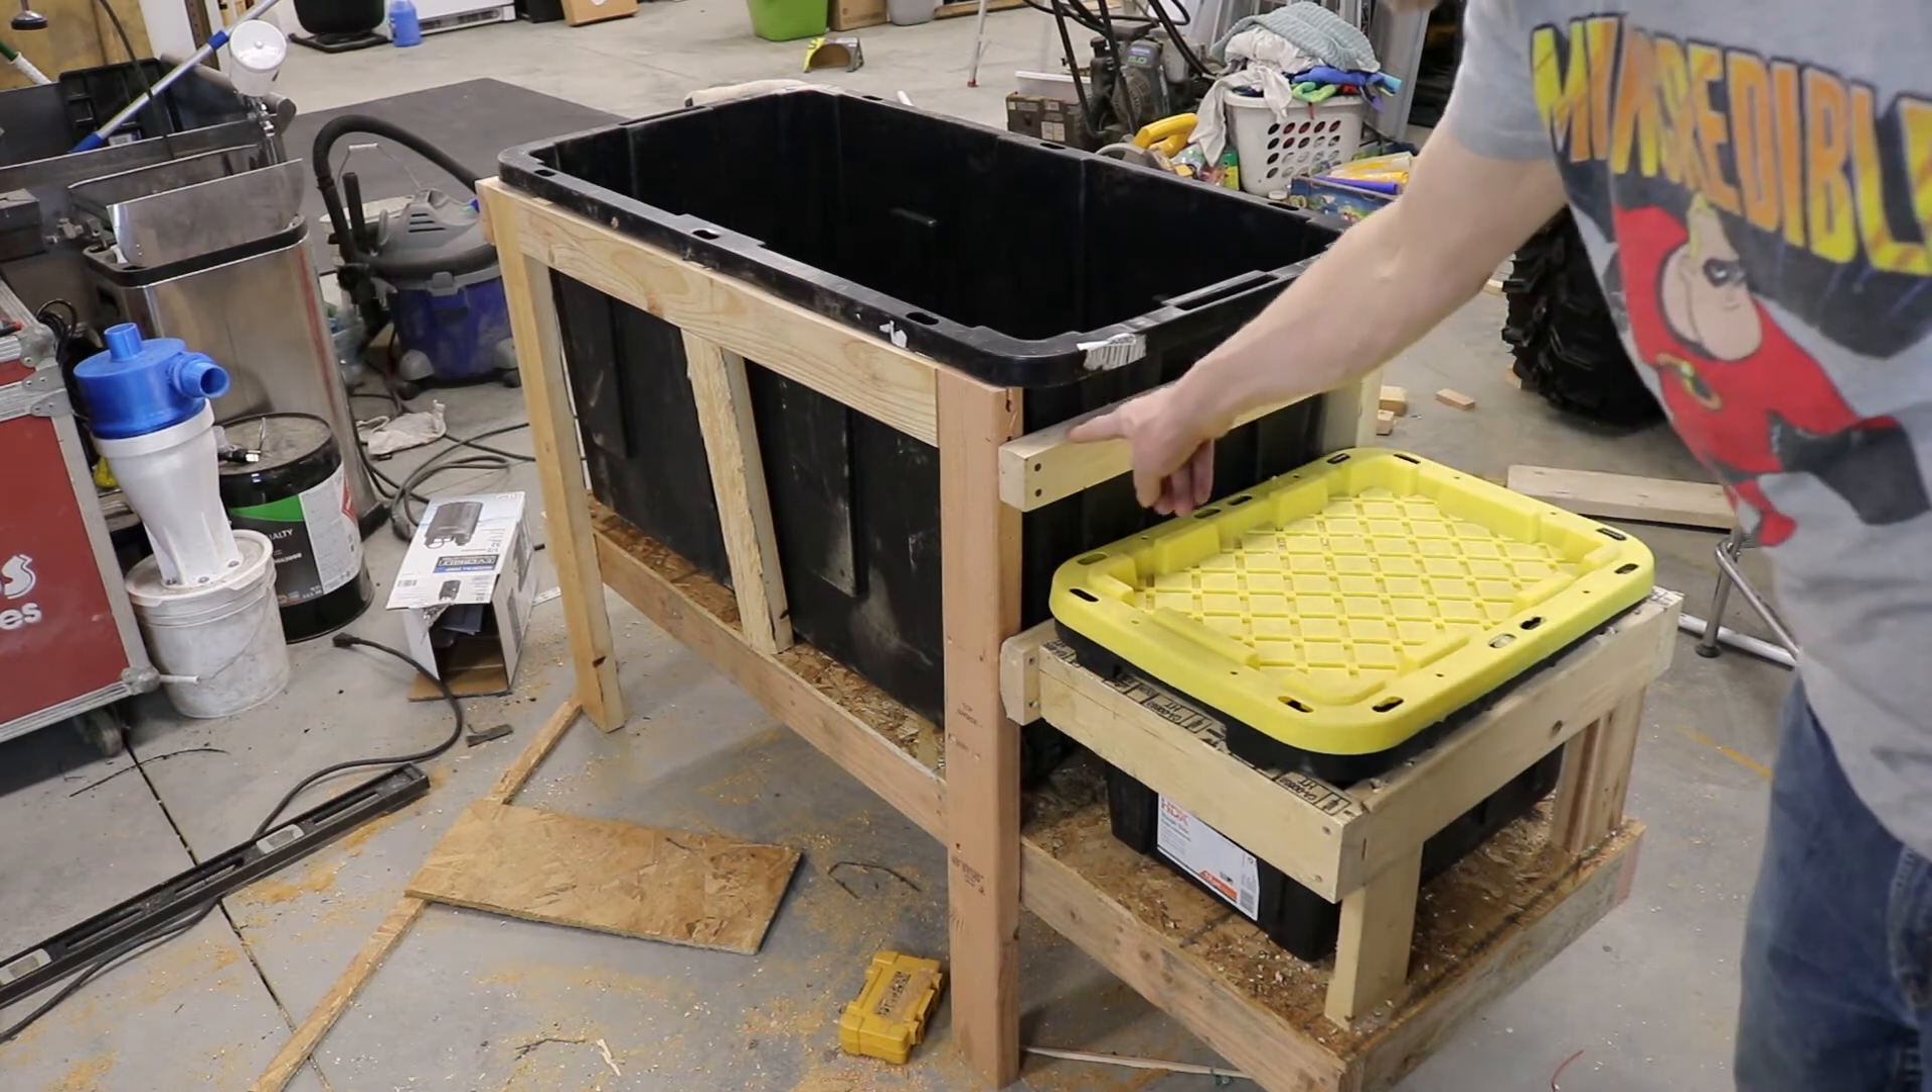We've got our tote on the end now all secured.